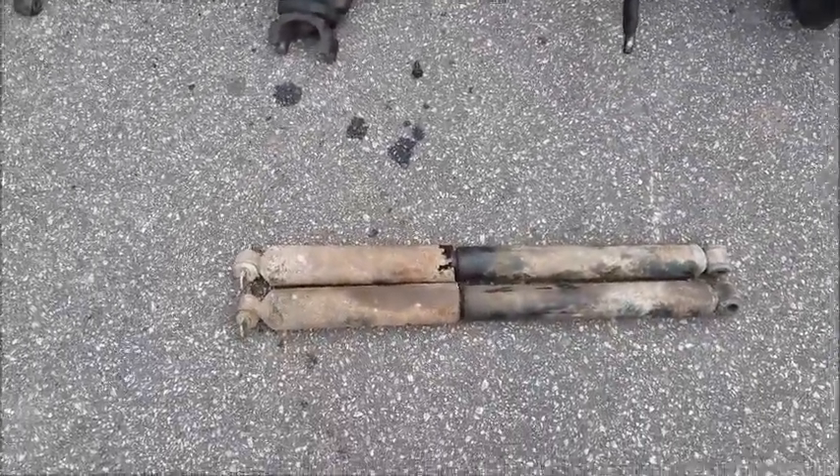Well, both shocks are out now.